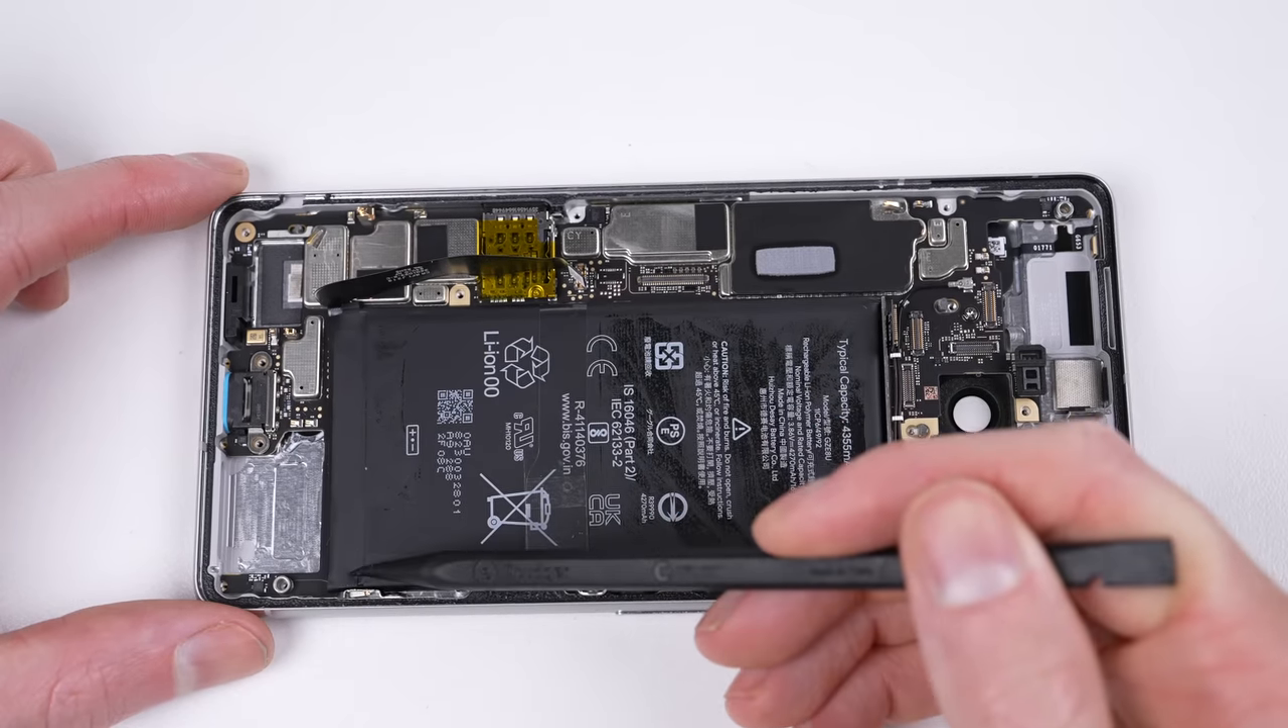The last component blocking the removal of the logic board is, well, the battery.